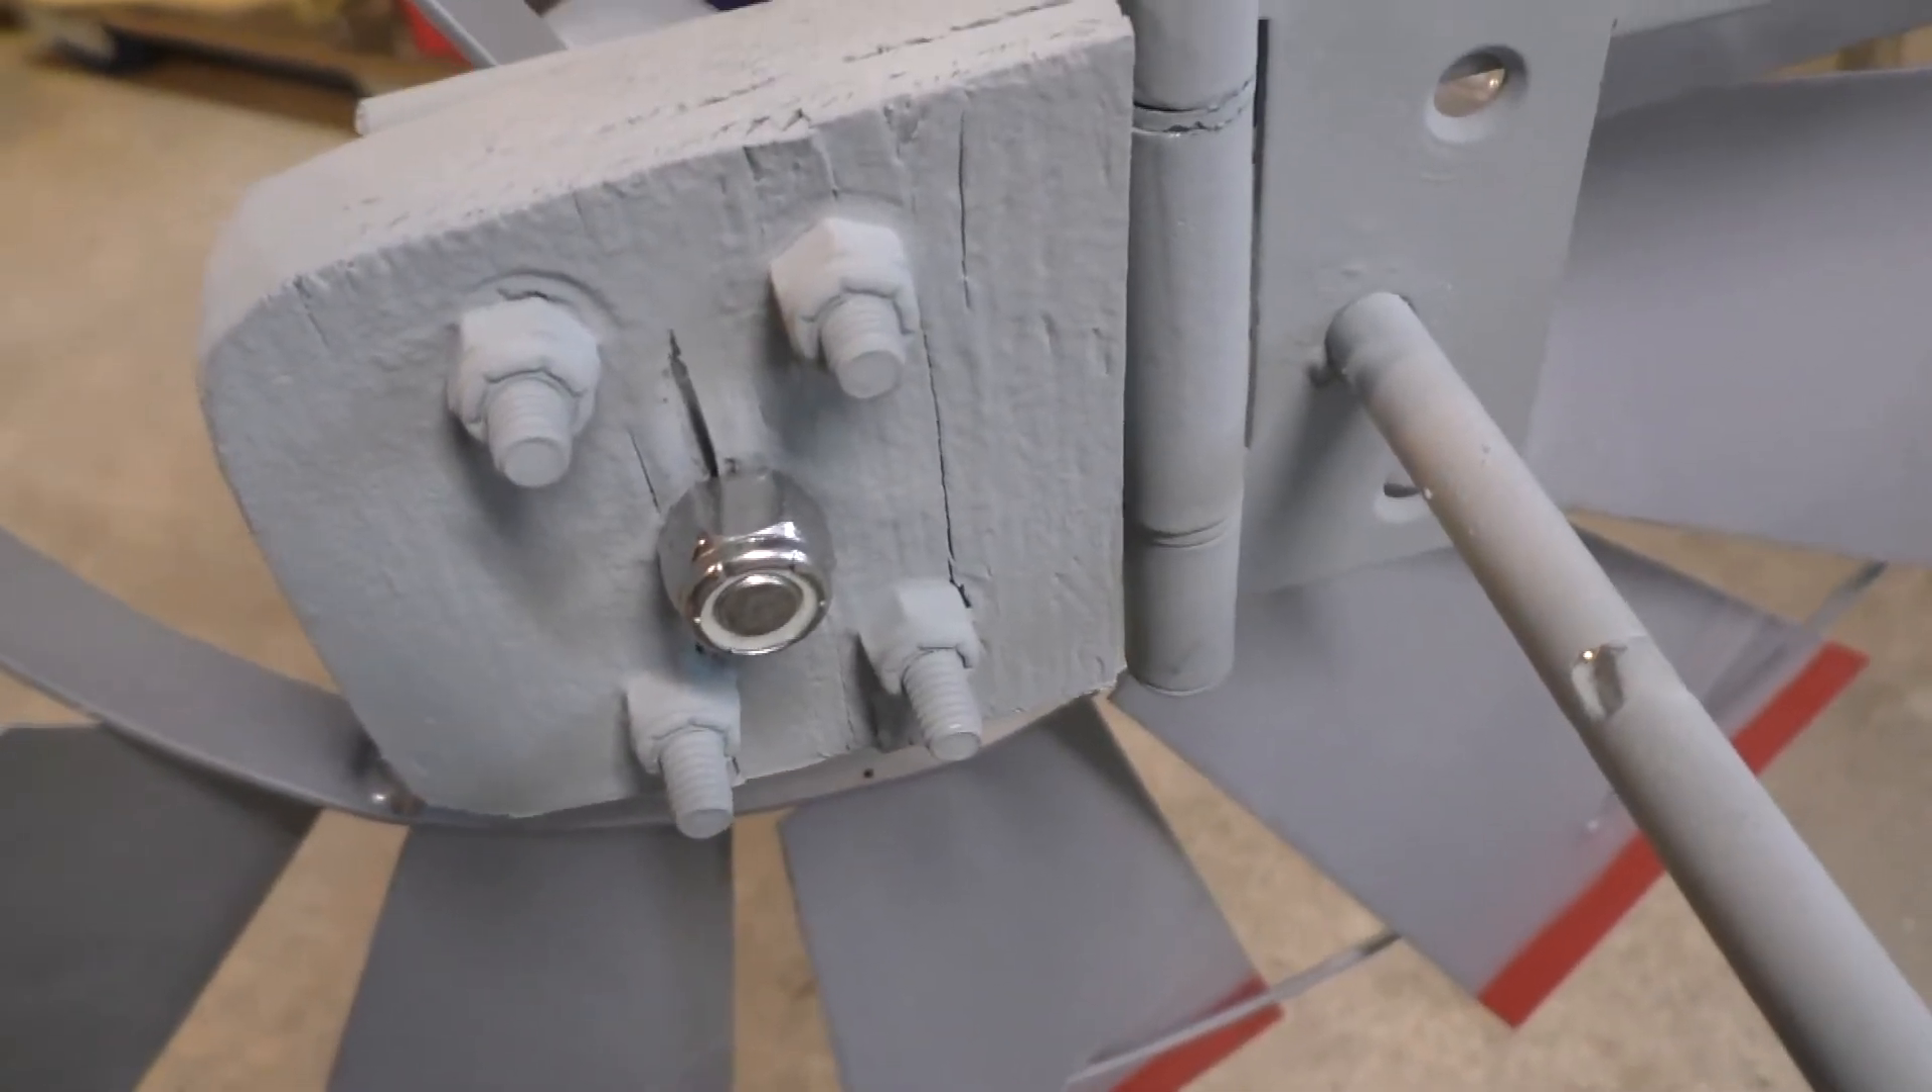In addition to that I have a nylock type of nut securing the bolt in place and I think that should work out pretty good.